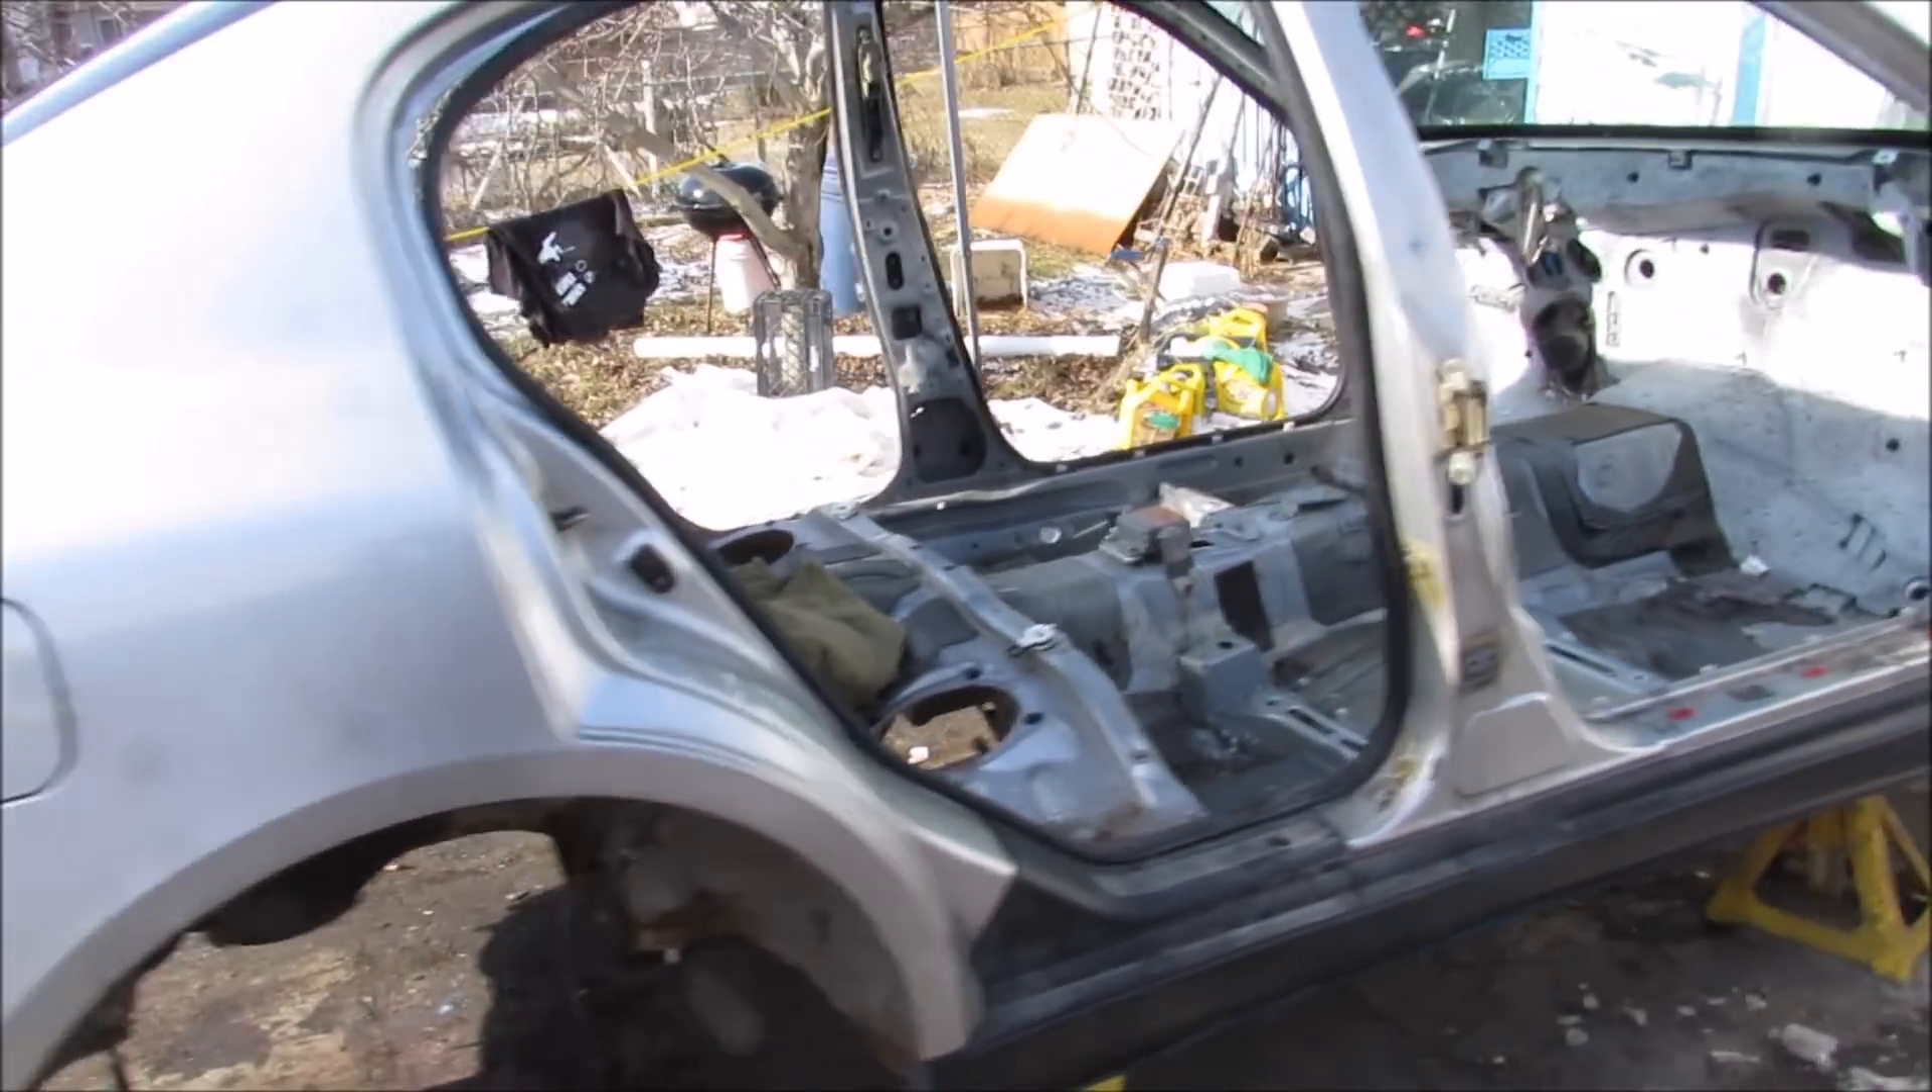Everything left is just the unibody itself.